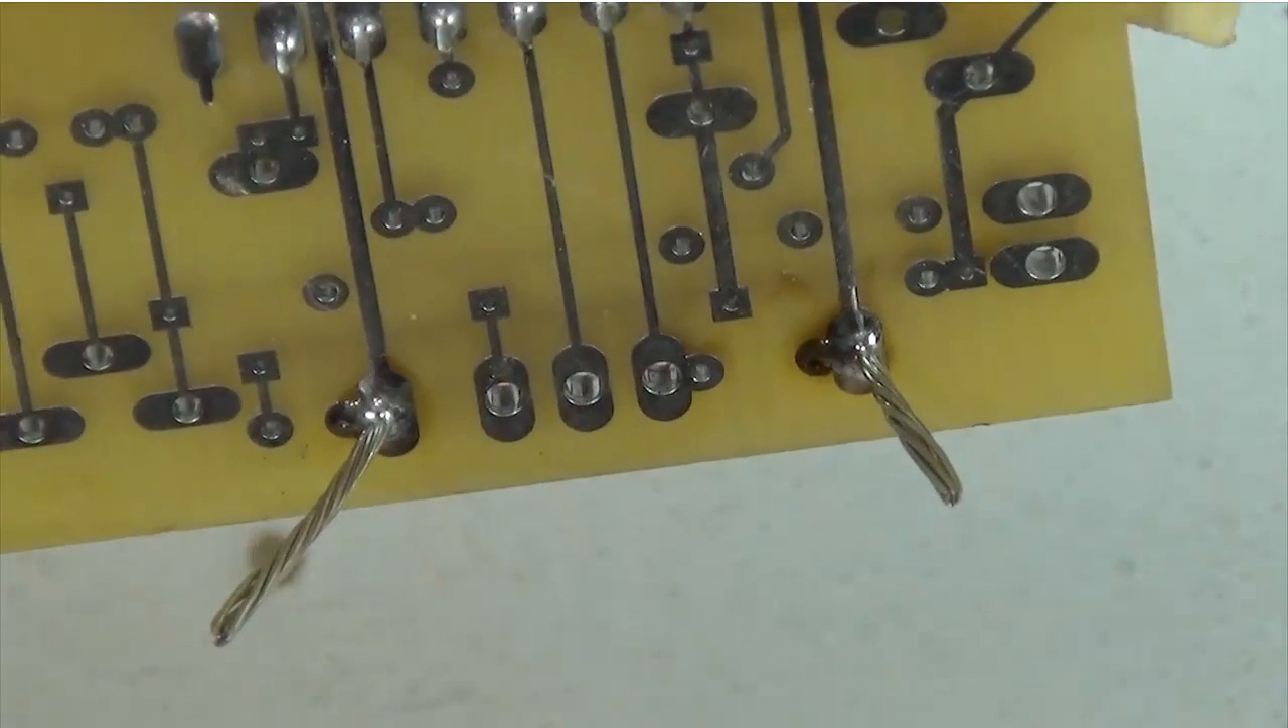So here's the completed solder joint it looks like a small volcano.